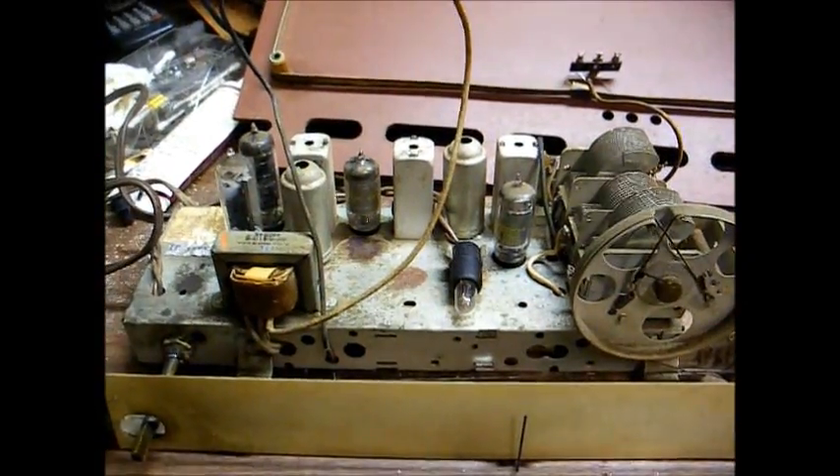Here's our chassis removed from the cabinet.